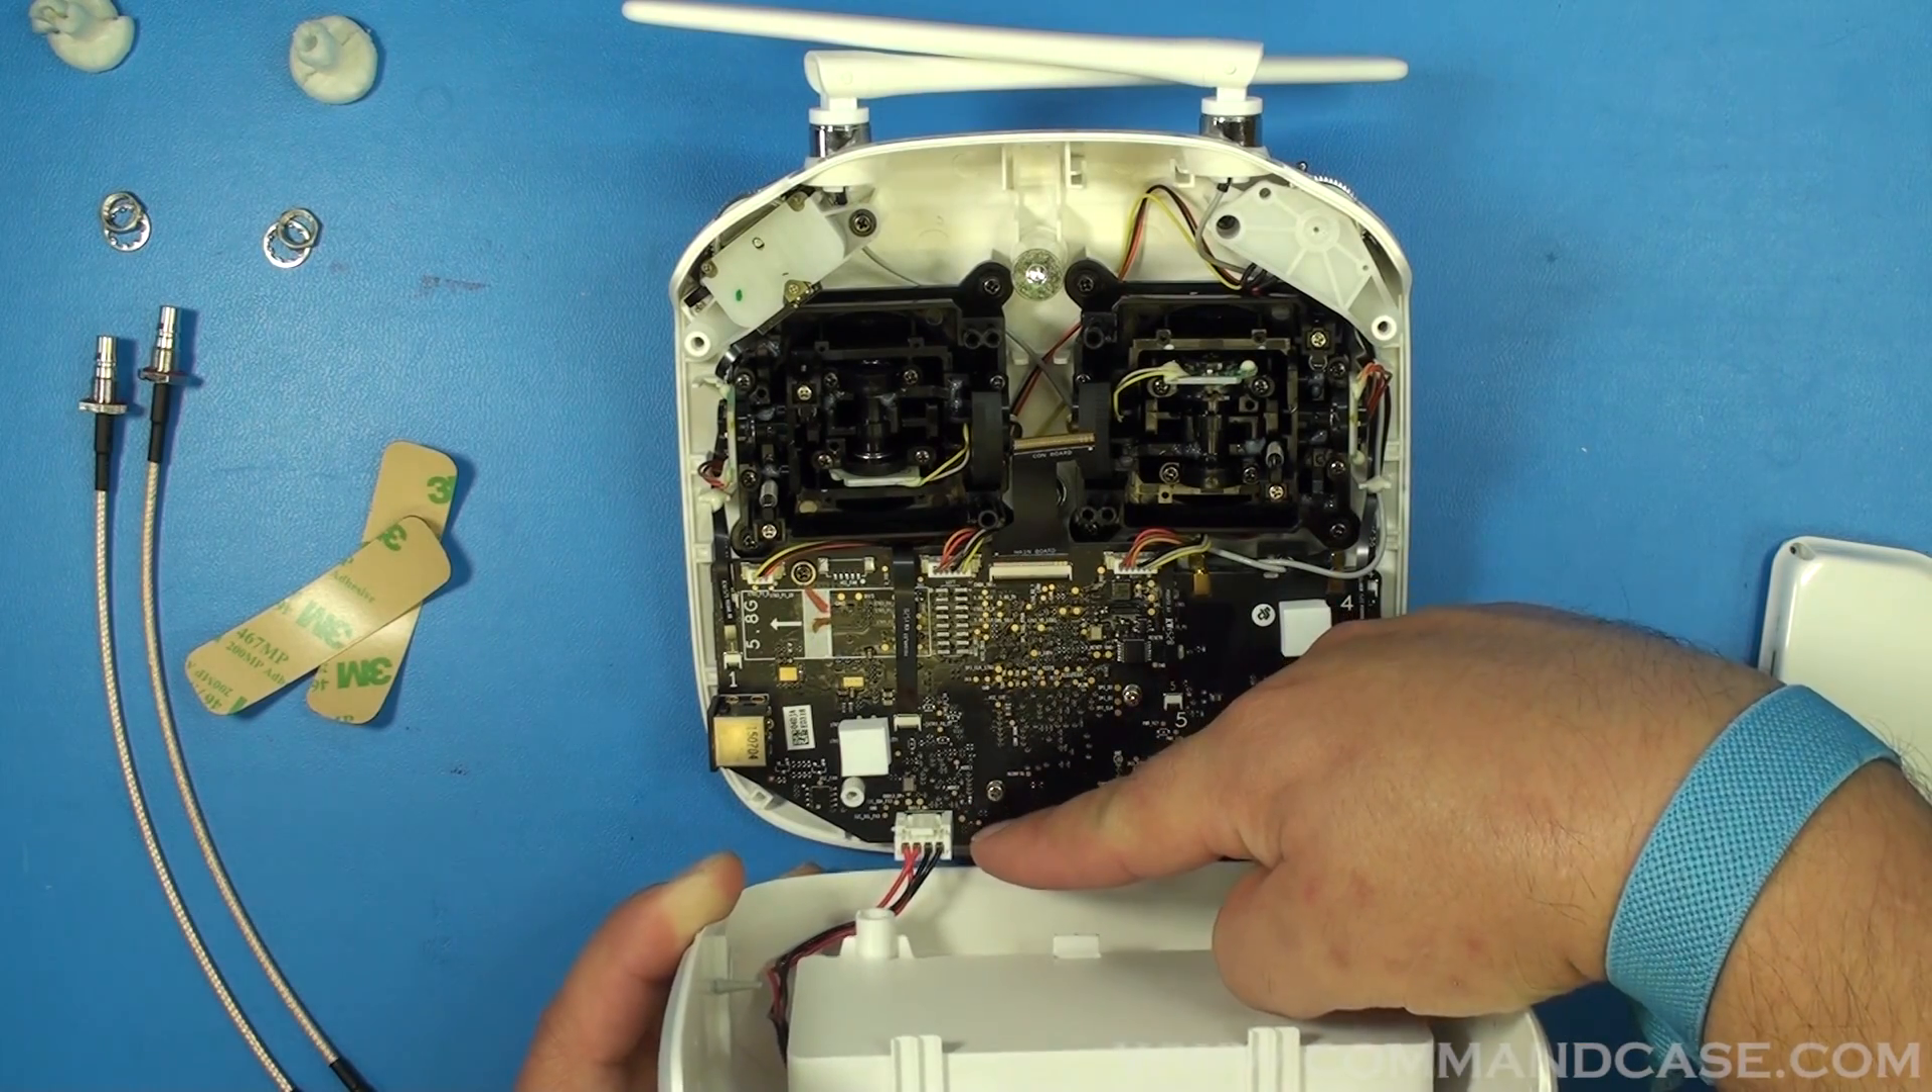Now that it's apart you'll notice your battery cable is still connected.